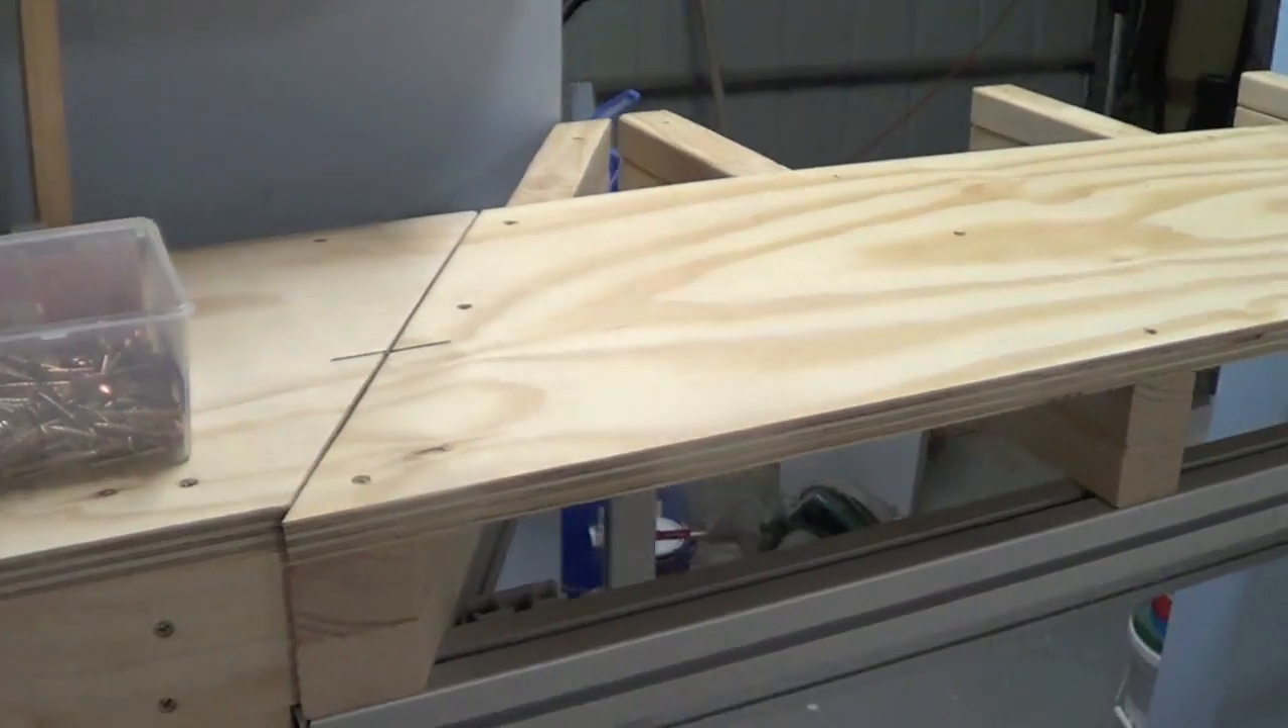I've got the second level board down now.